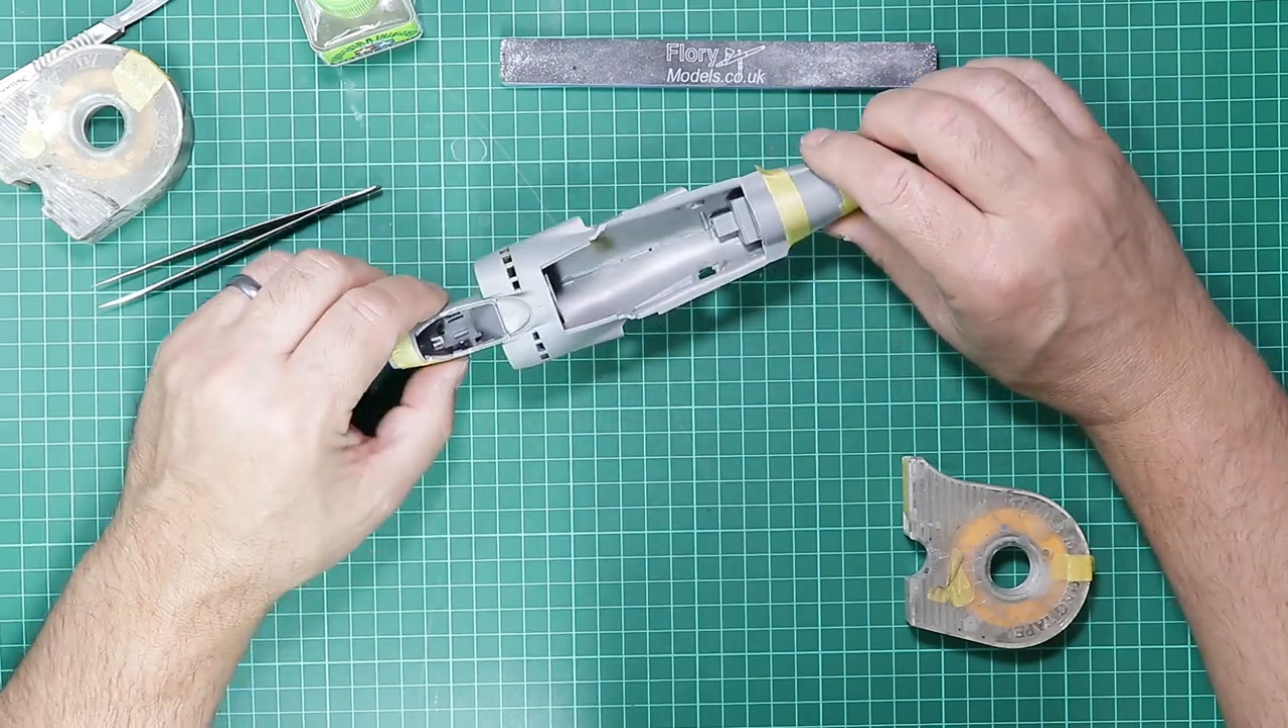The fuselage is now together successfully with no filler used anywhere at the moment.